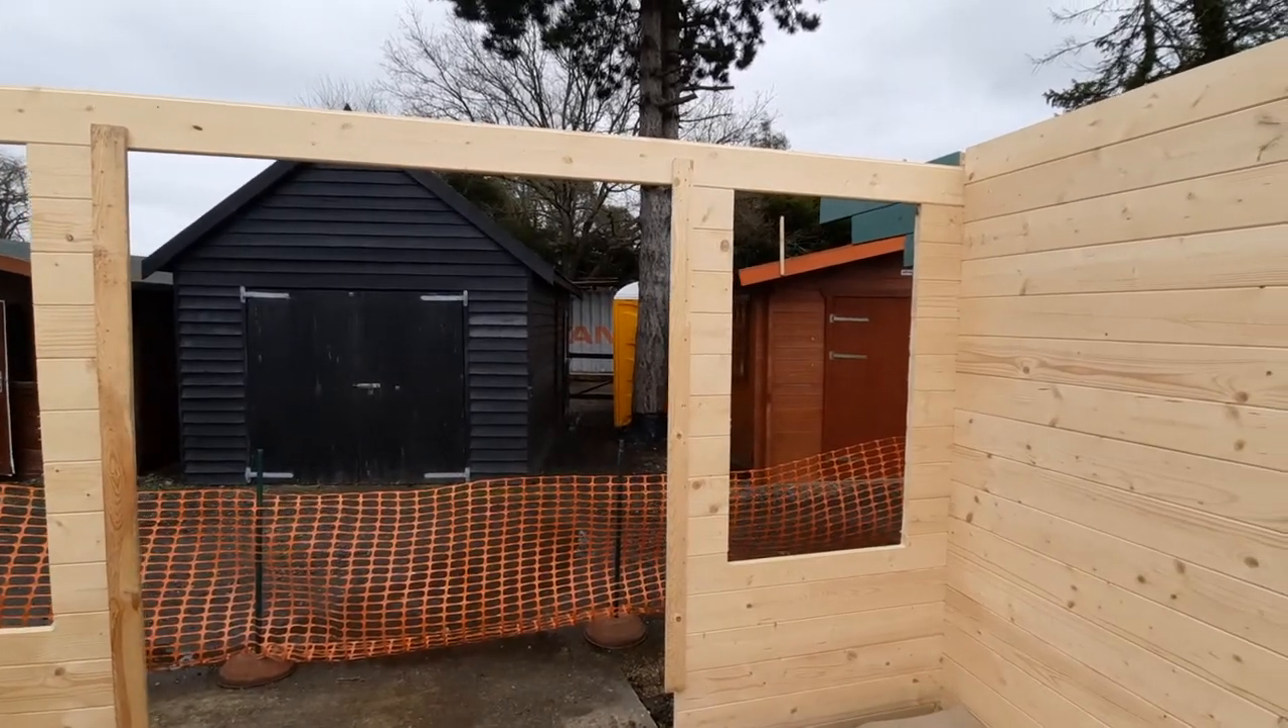Just turn around and you can see at the front wall we've got those short logs which obviously just fall out until the windows and doors are in place.